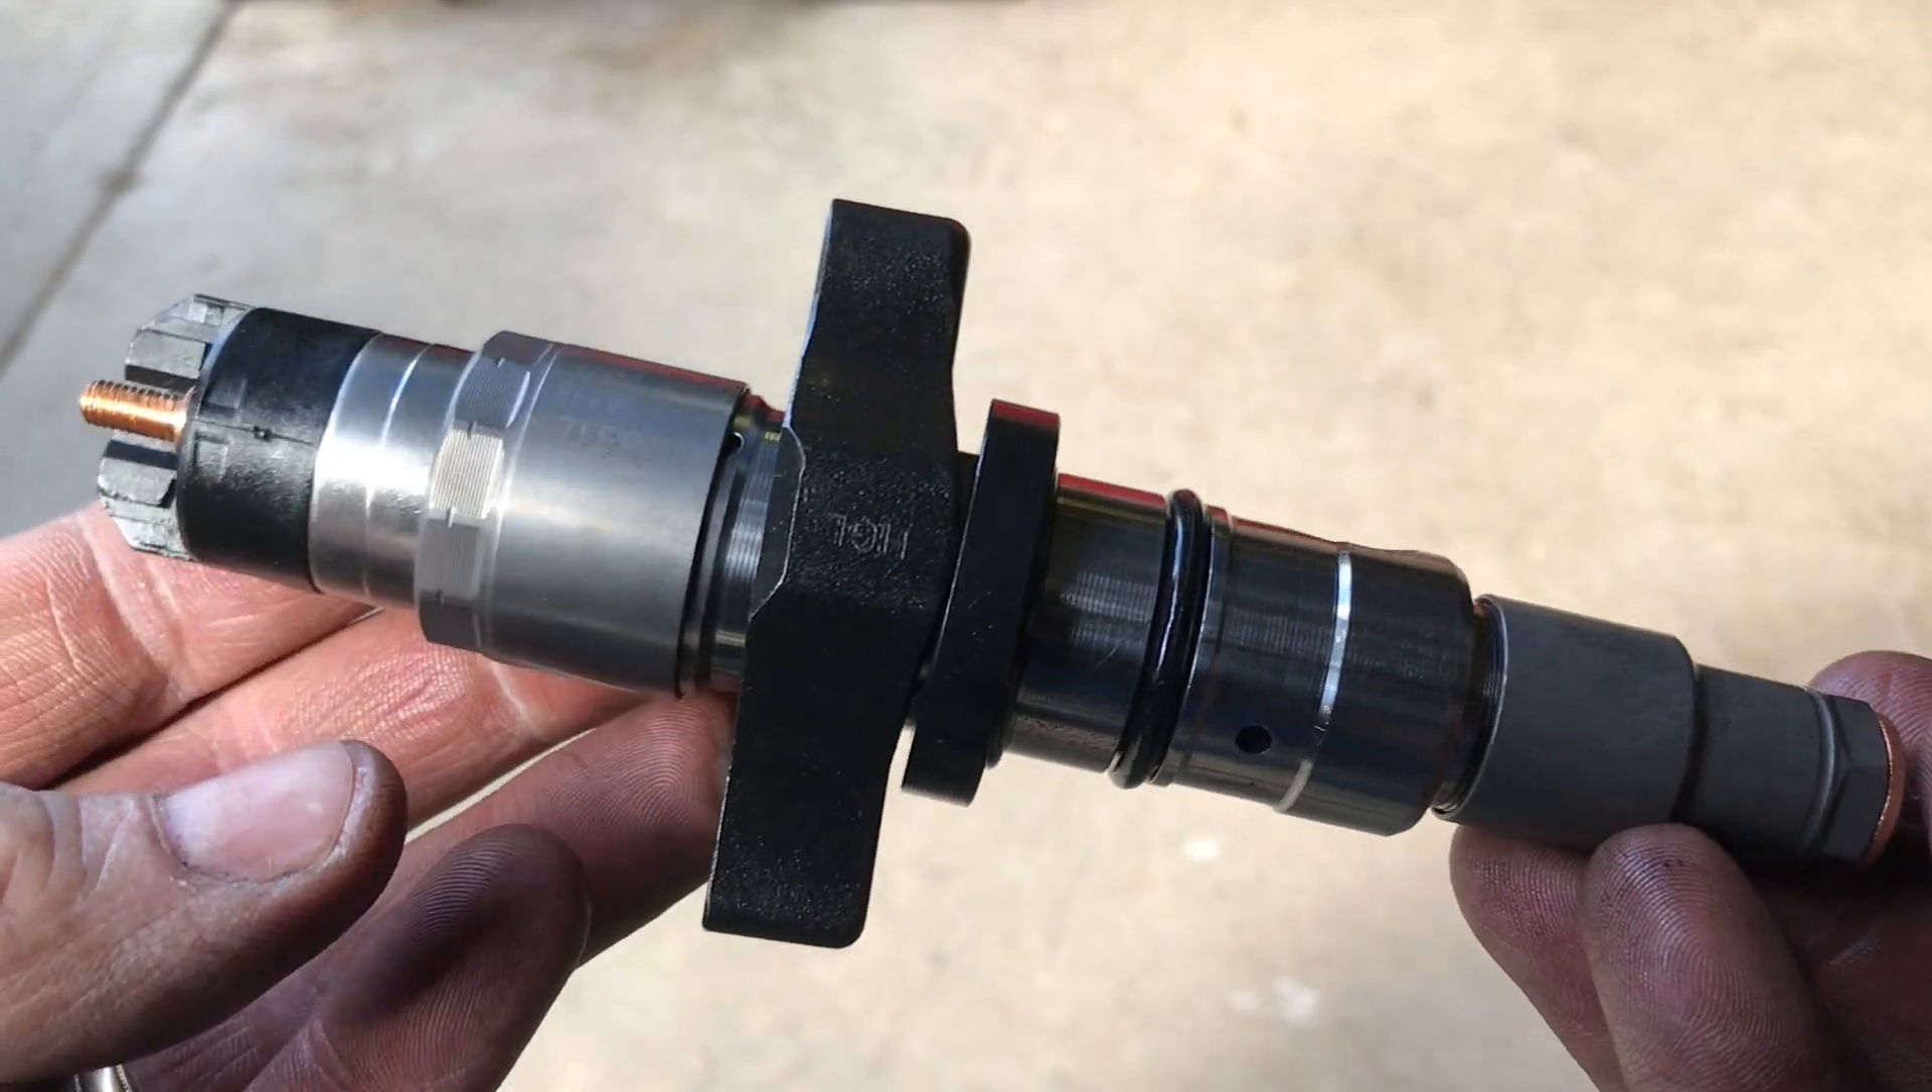Now the injector is completely reassembled. The correct way.